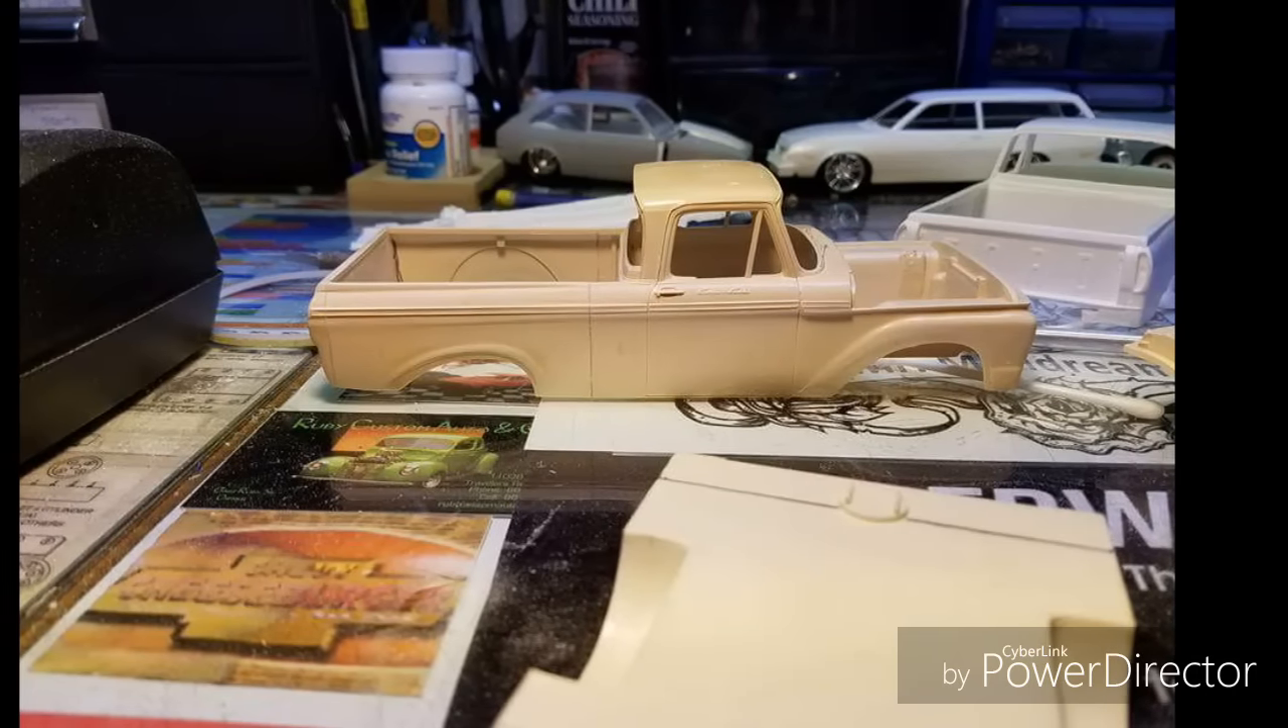And, there's the short bed back together.